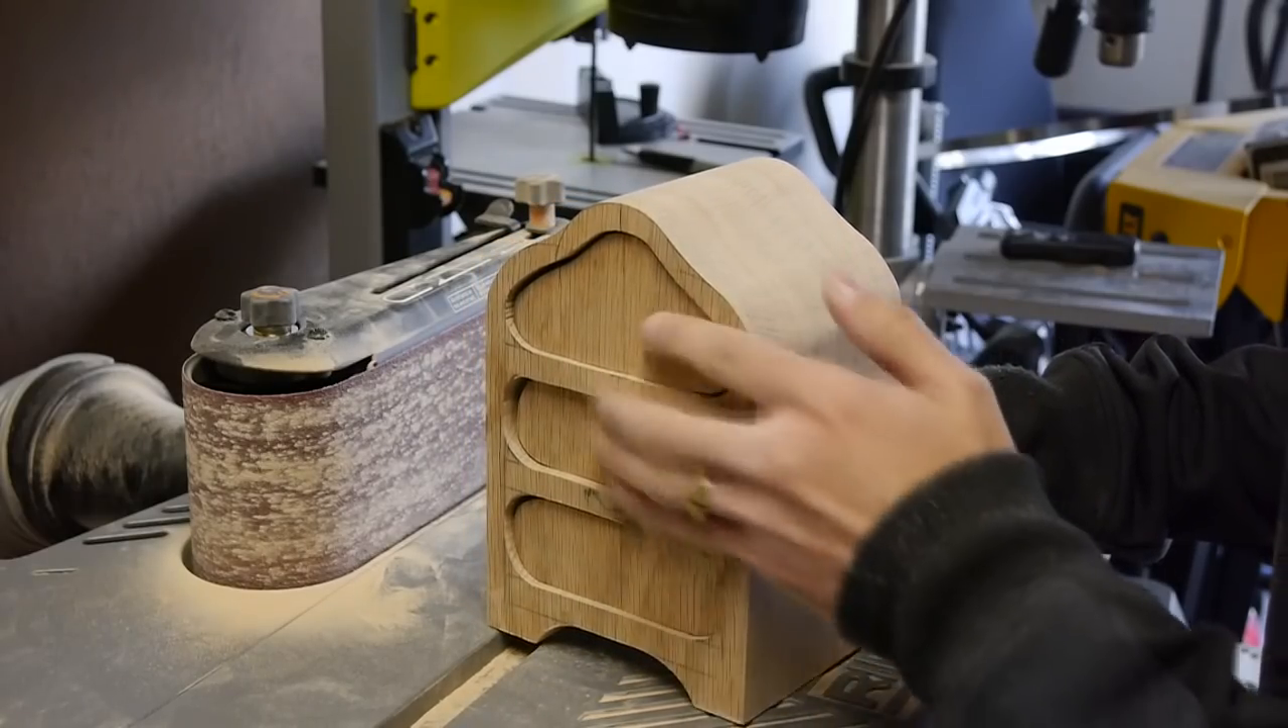If you place the drawers back into the bandsaw box, you'll notice we have a bit of a problem. Notice how the drawers are sunken in.